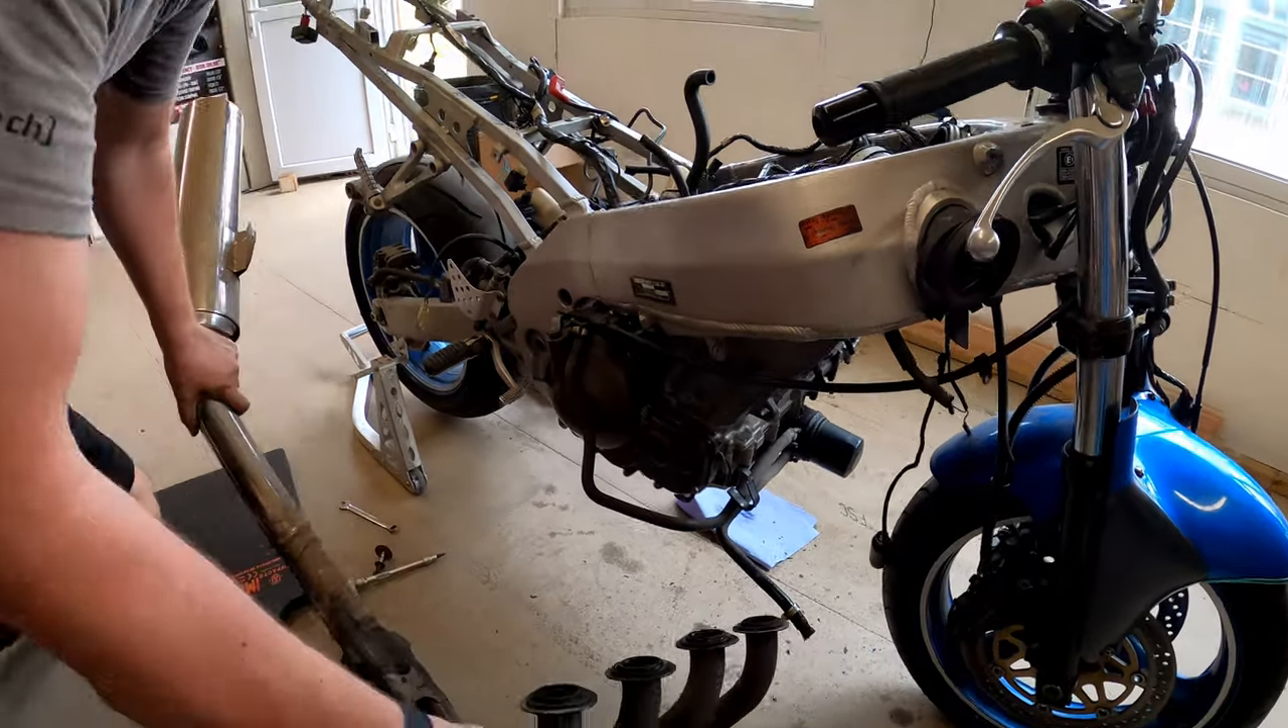That is the exhaust system off.